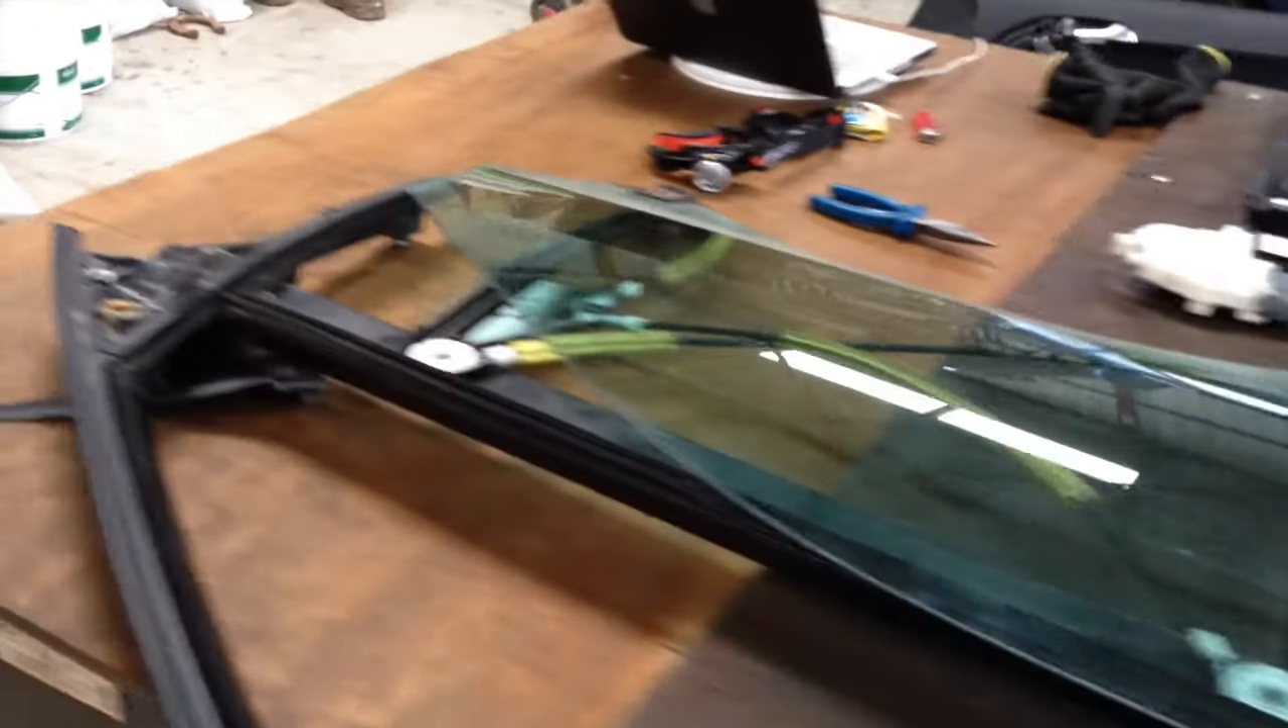I have the window out now.